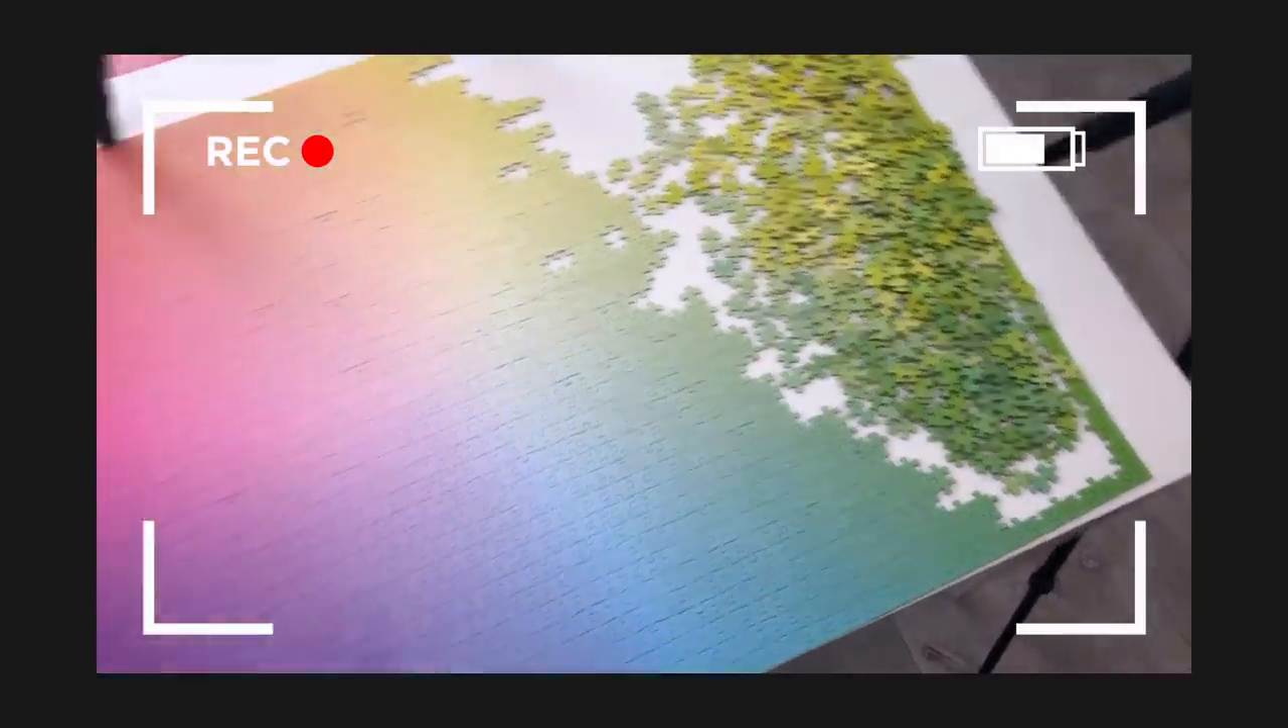You guys, look, I have finished more than half the puzzle. All I have left is this green section on the side.